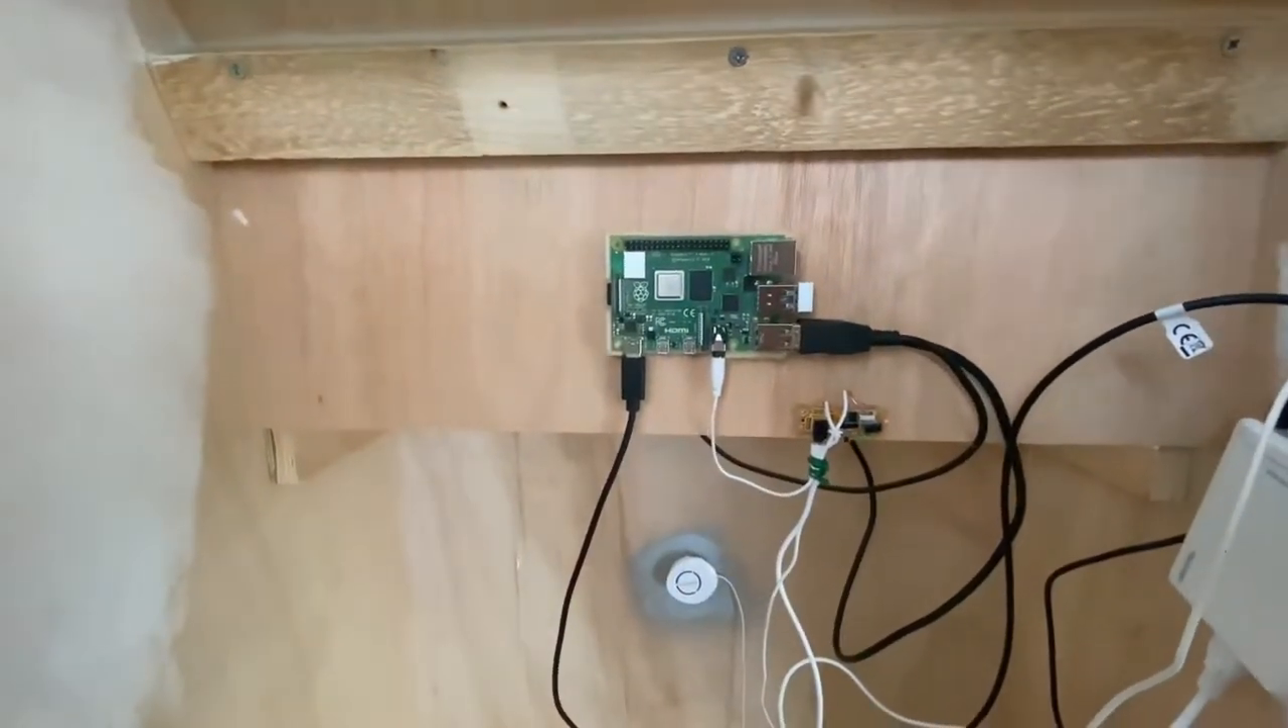I've attached the Raspberry Pi 4 Model B there.